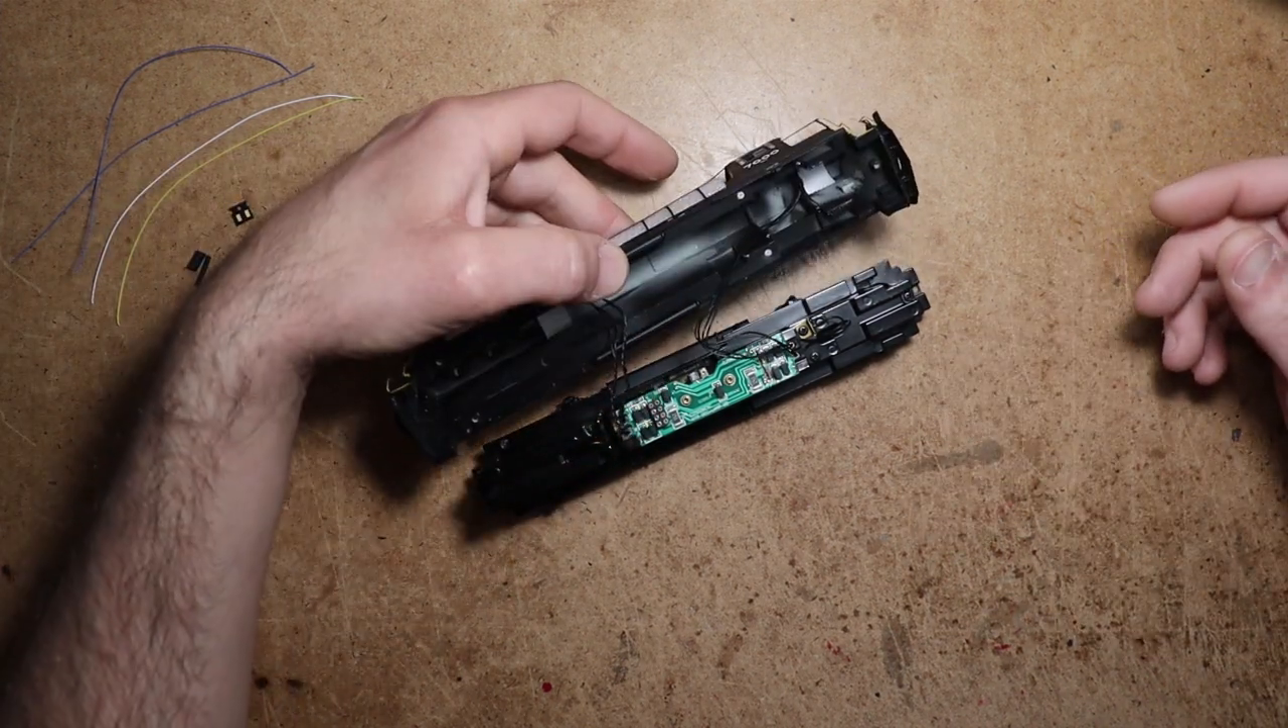So the locomotive, the couplers have been removed, and it's free from the frame here.